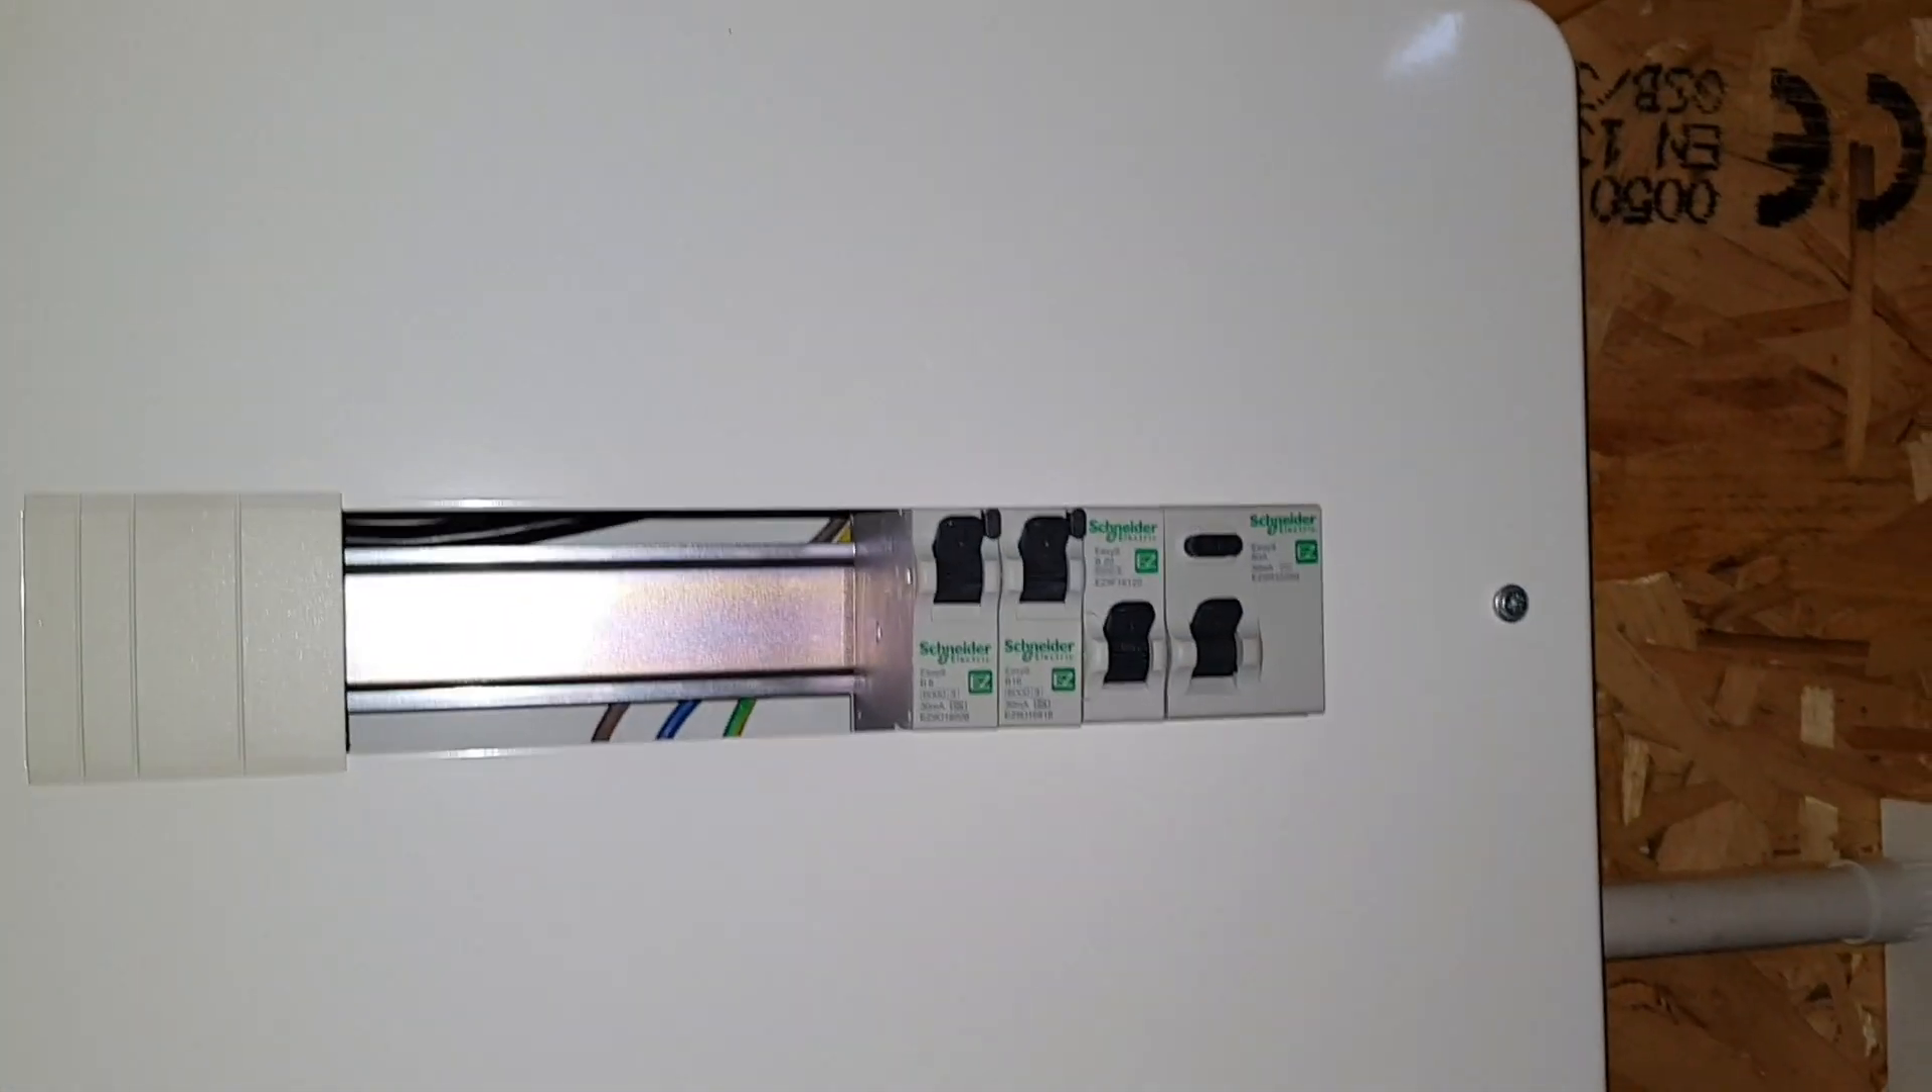Now we've only got a few breakers in at the minute.